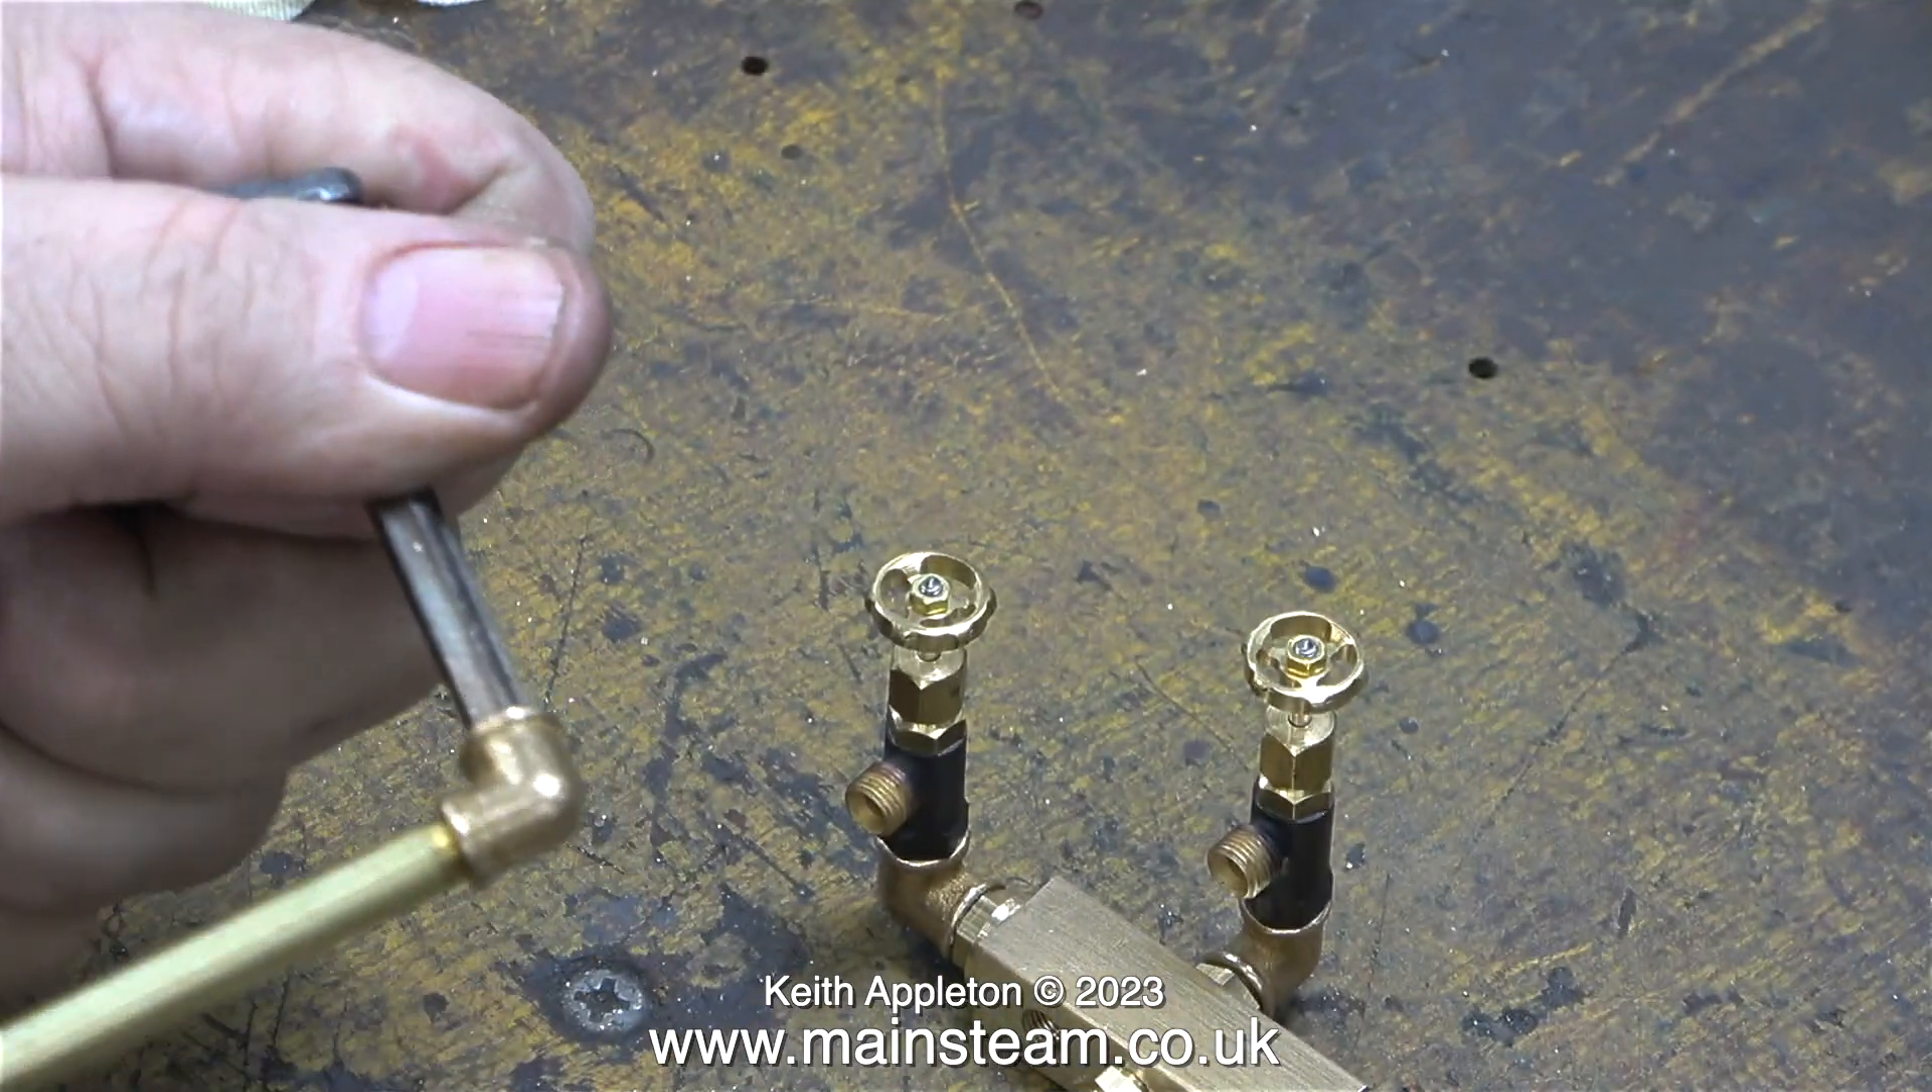Here you can see two taps in position.